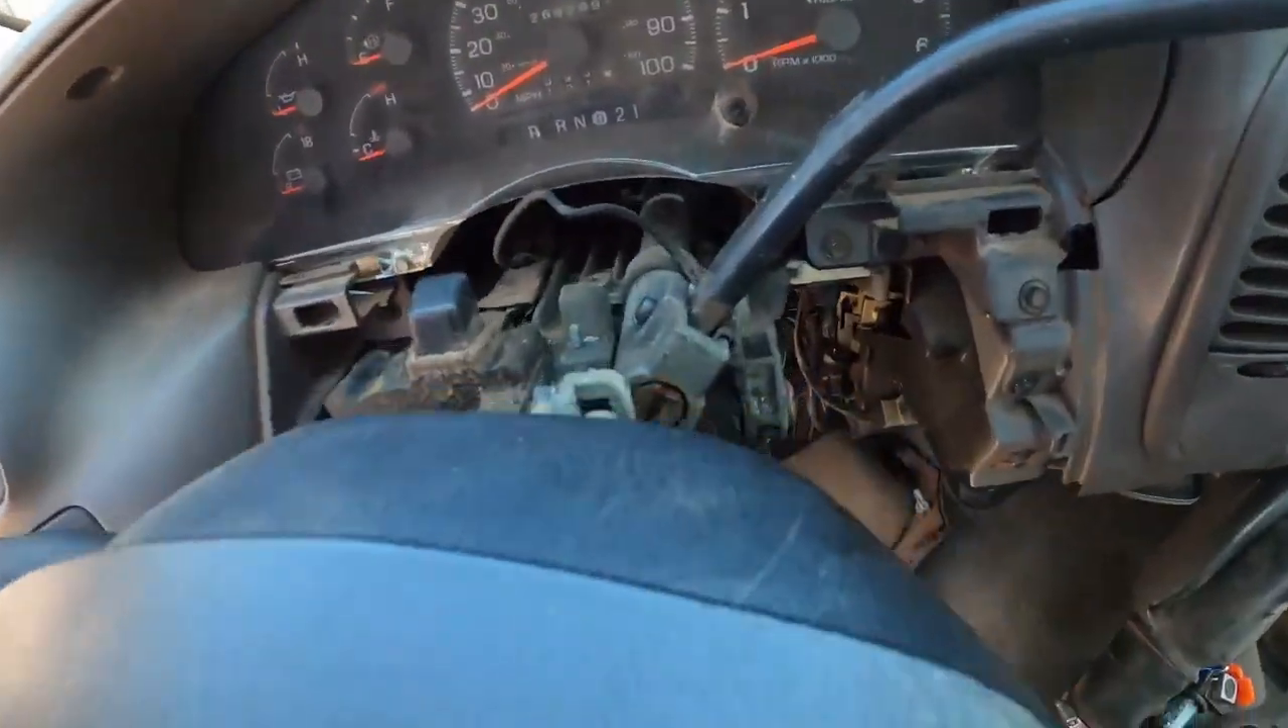So I got everything surrounding the column taken out.